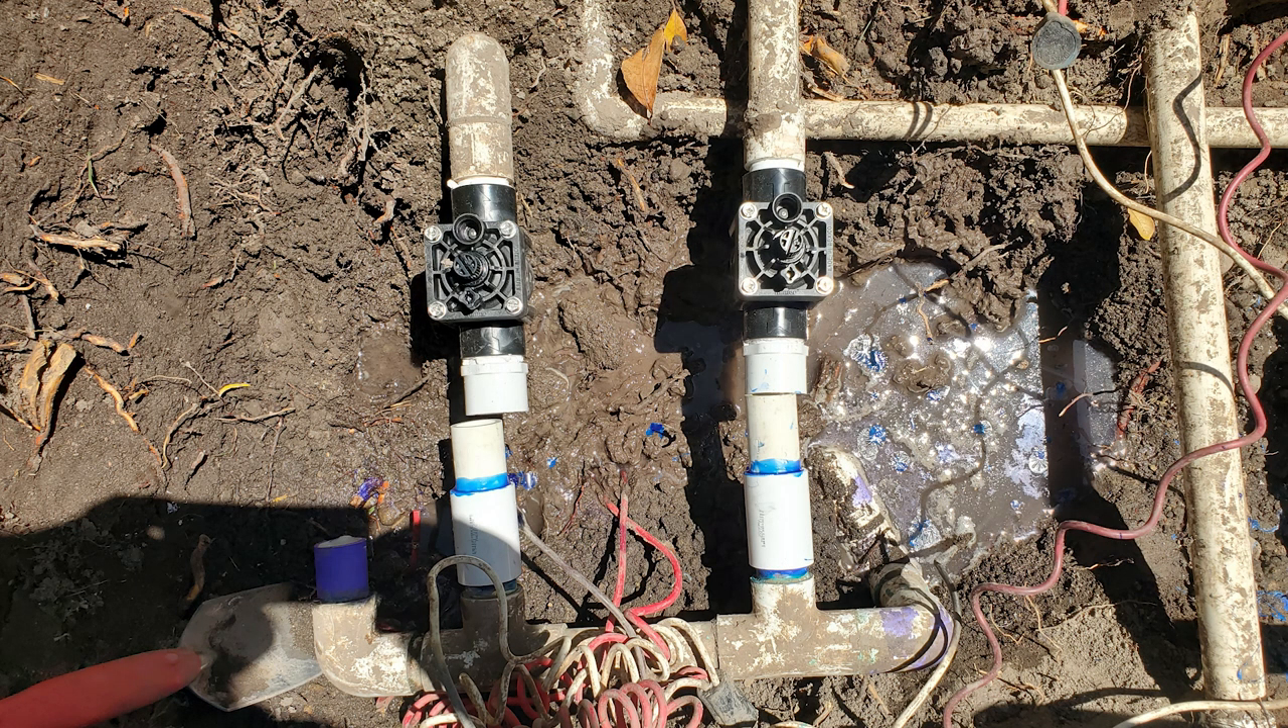Now I have measured and cut my short pieces of pipe and glued them into the couplers.